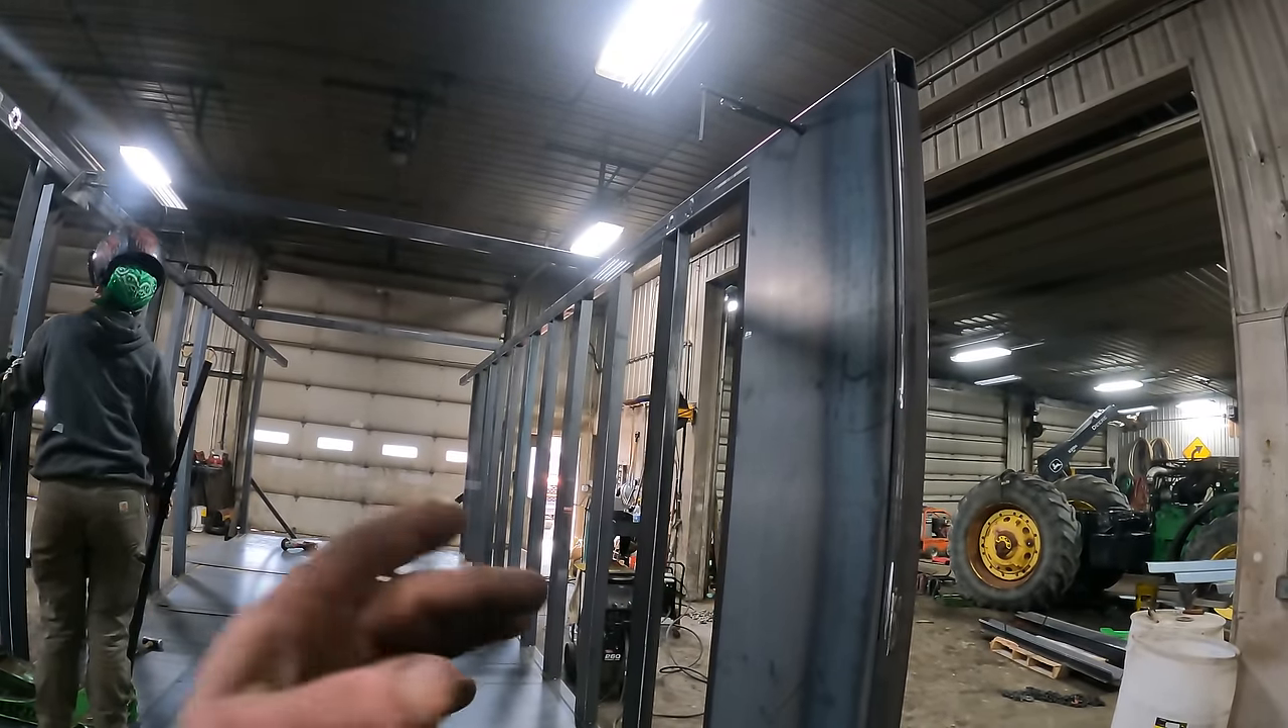Well they've got the posts up on this right hand side.